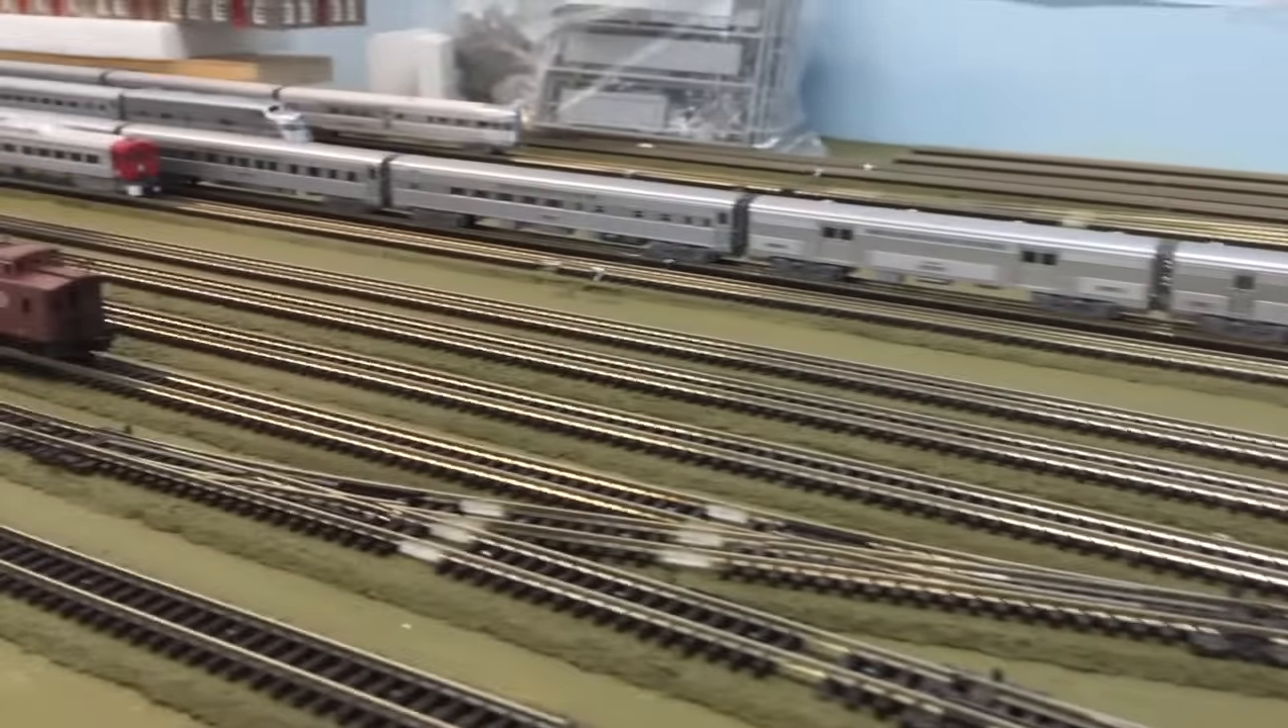I did get the track down.